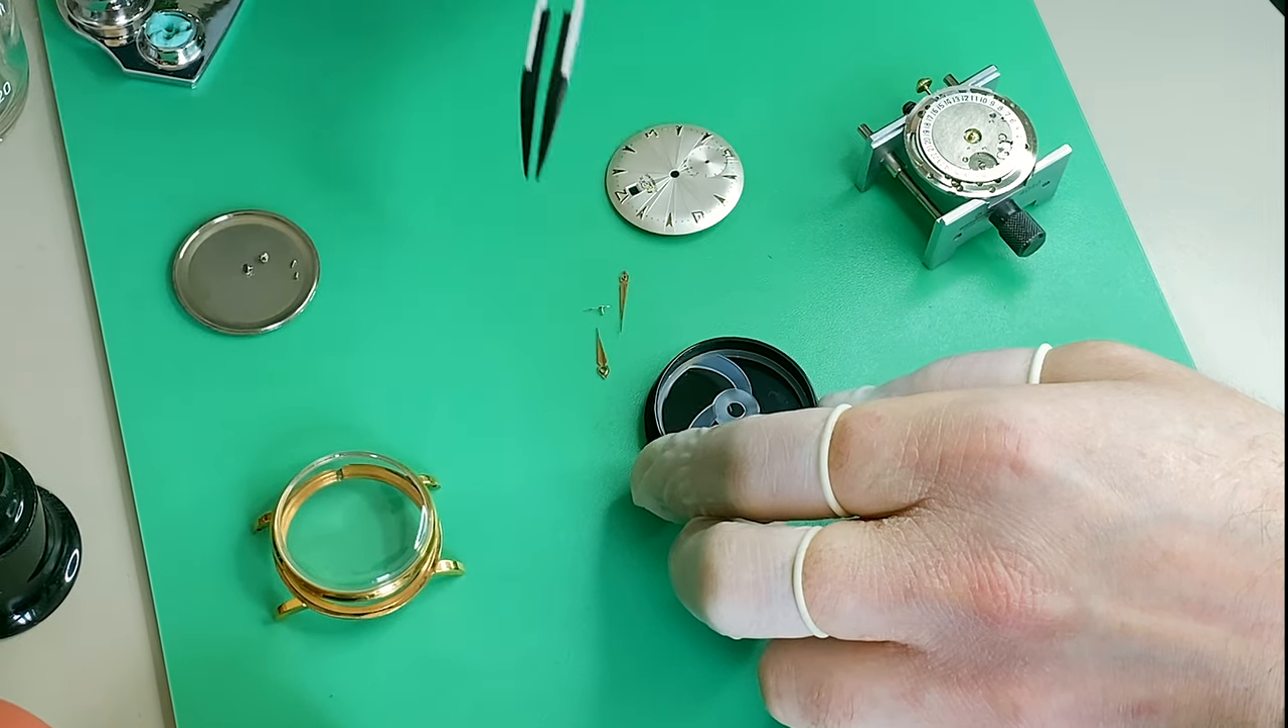The only thing now that we need to do is put on this super juicy dial and the hands.